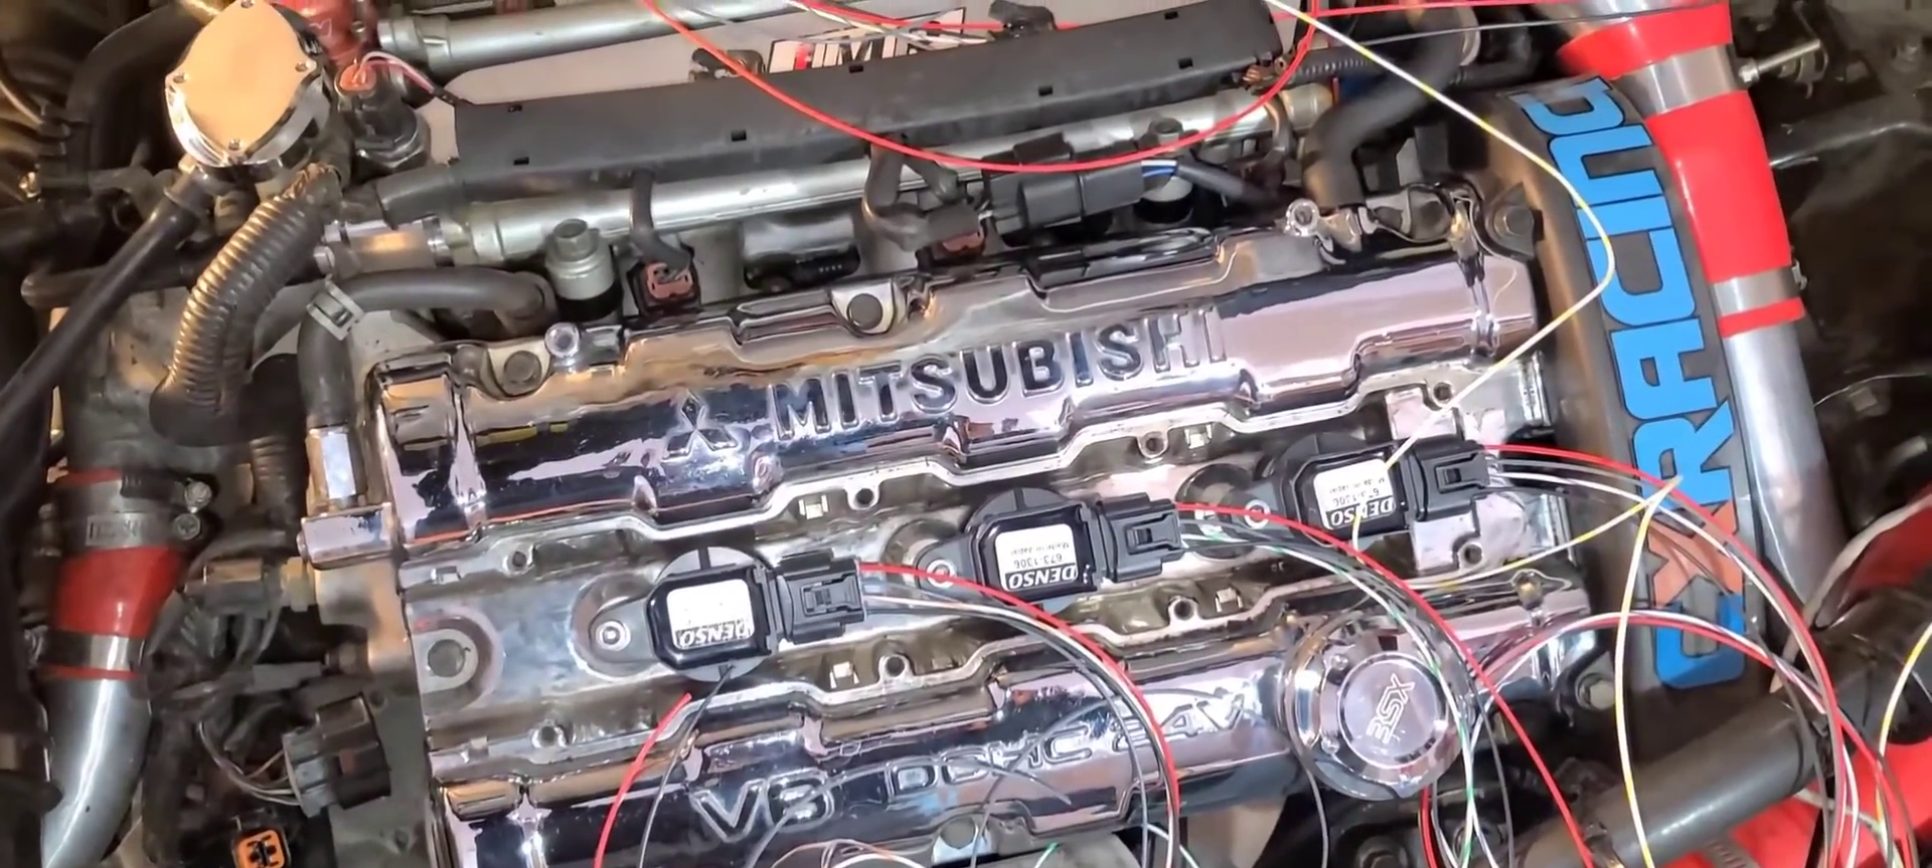So, I just go ahead, went ahead and, um, installed all the wiring connectors first and then, uh, installed the coils afterward.